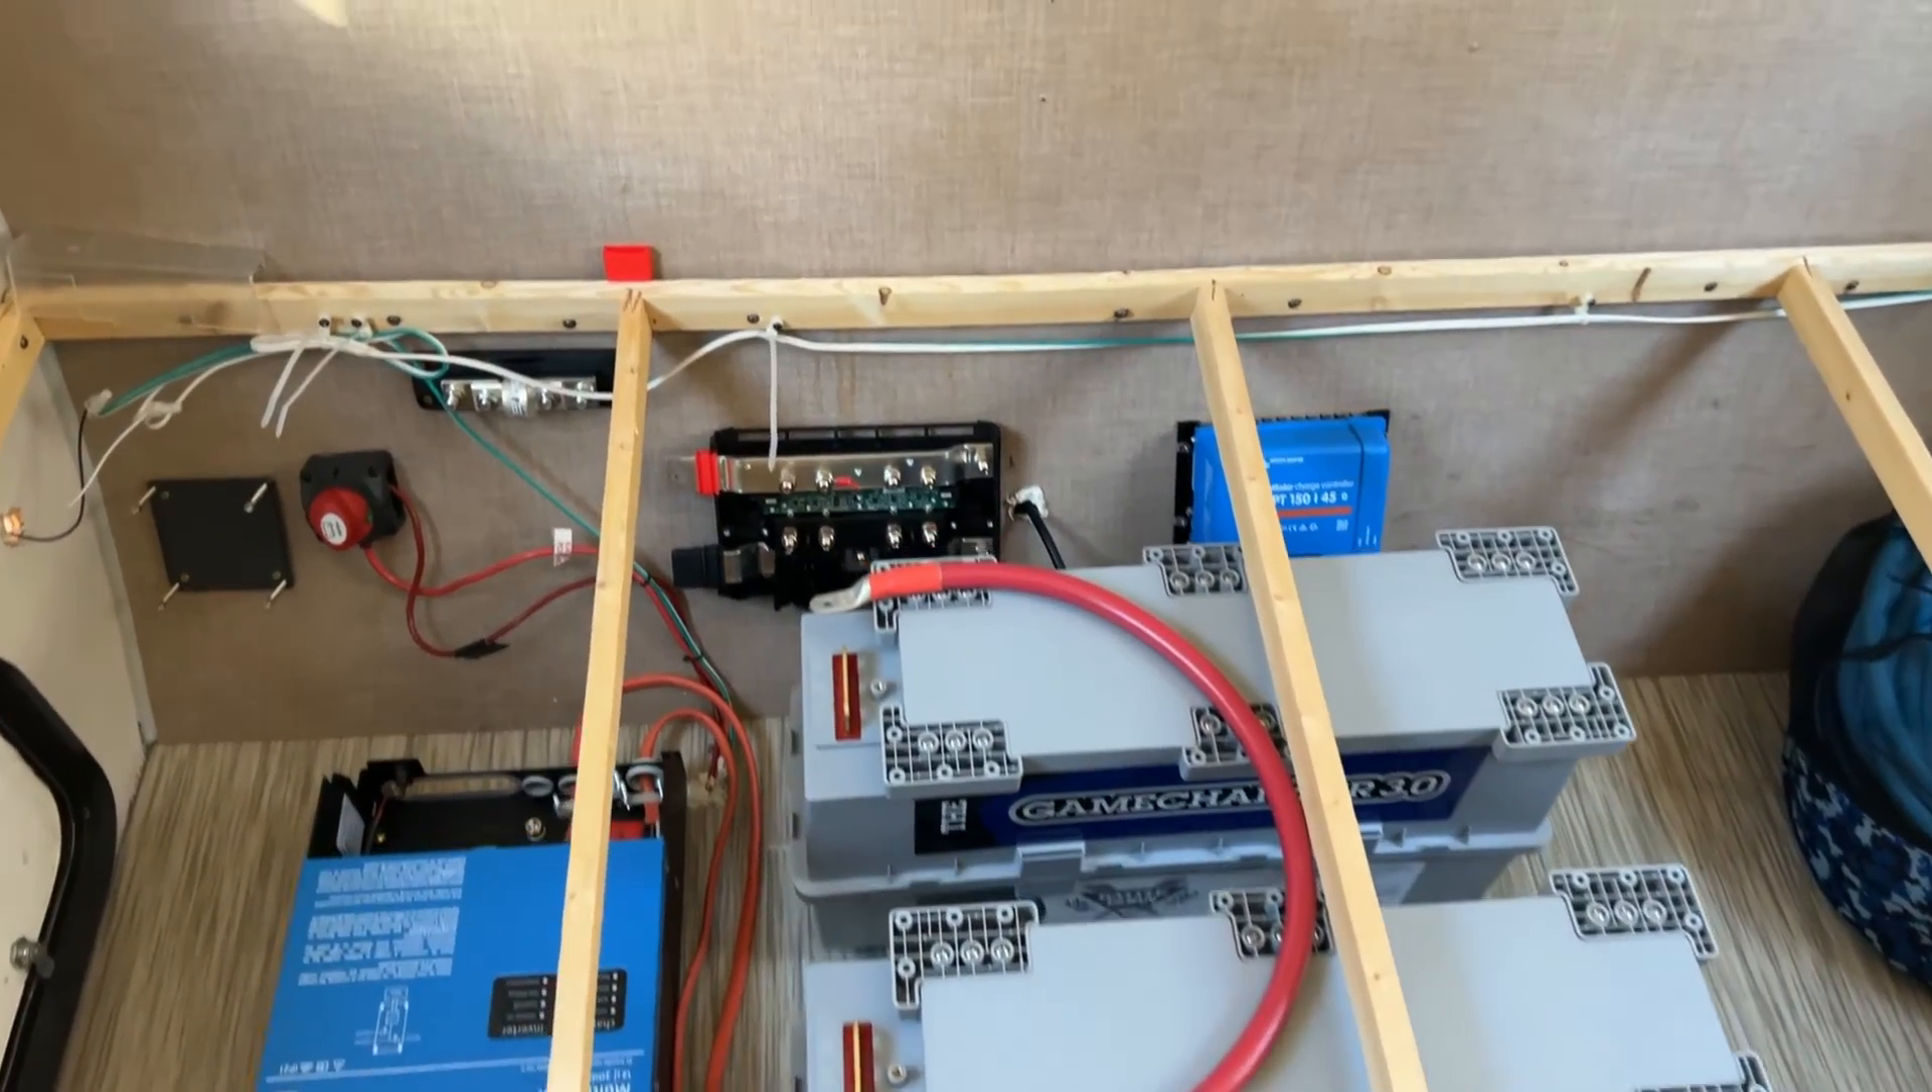Now we've got, uh, our battery packs in place. Got our batteries there. We got the inverter.